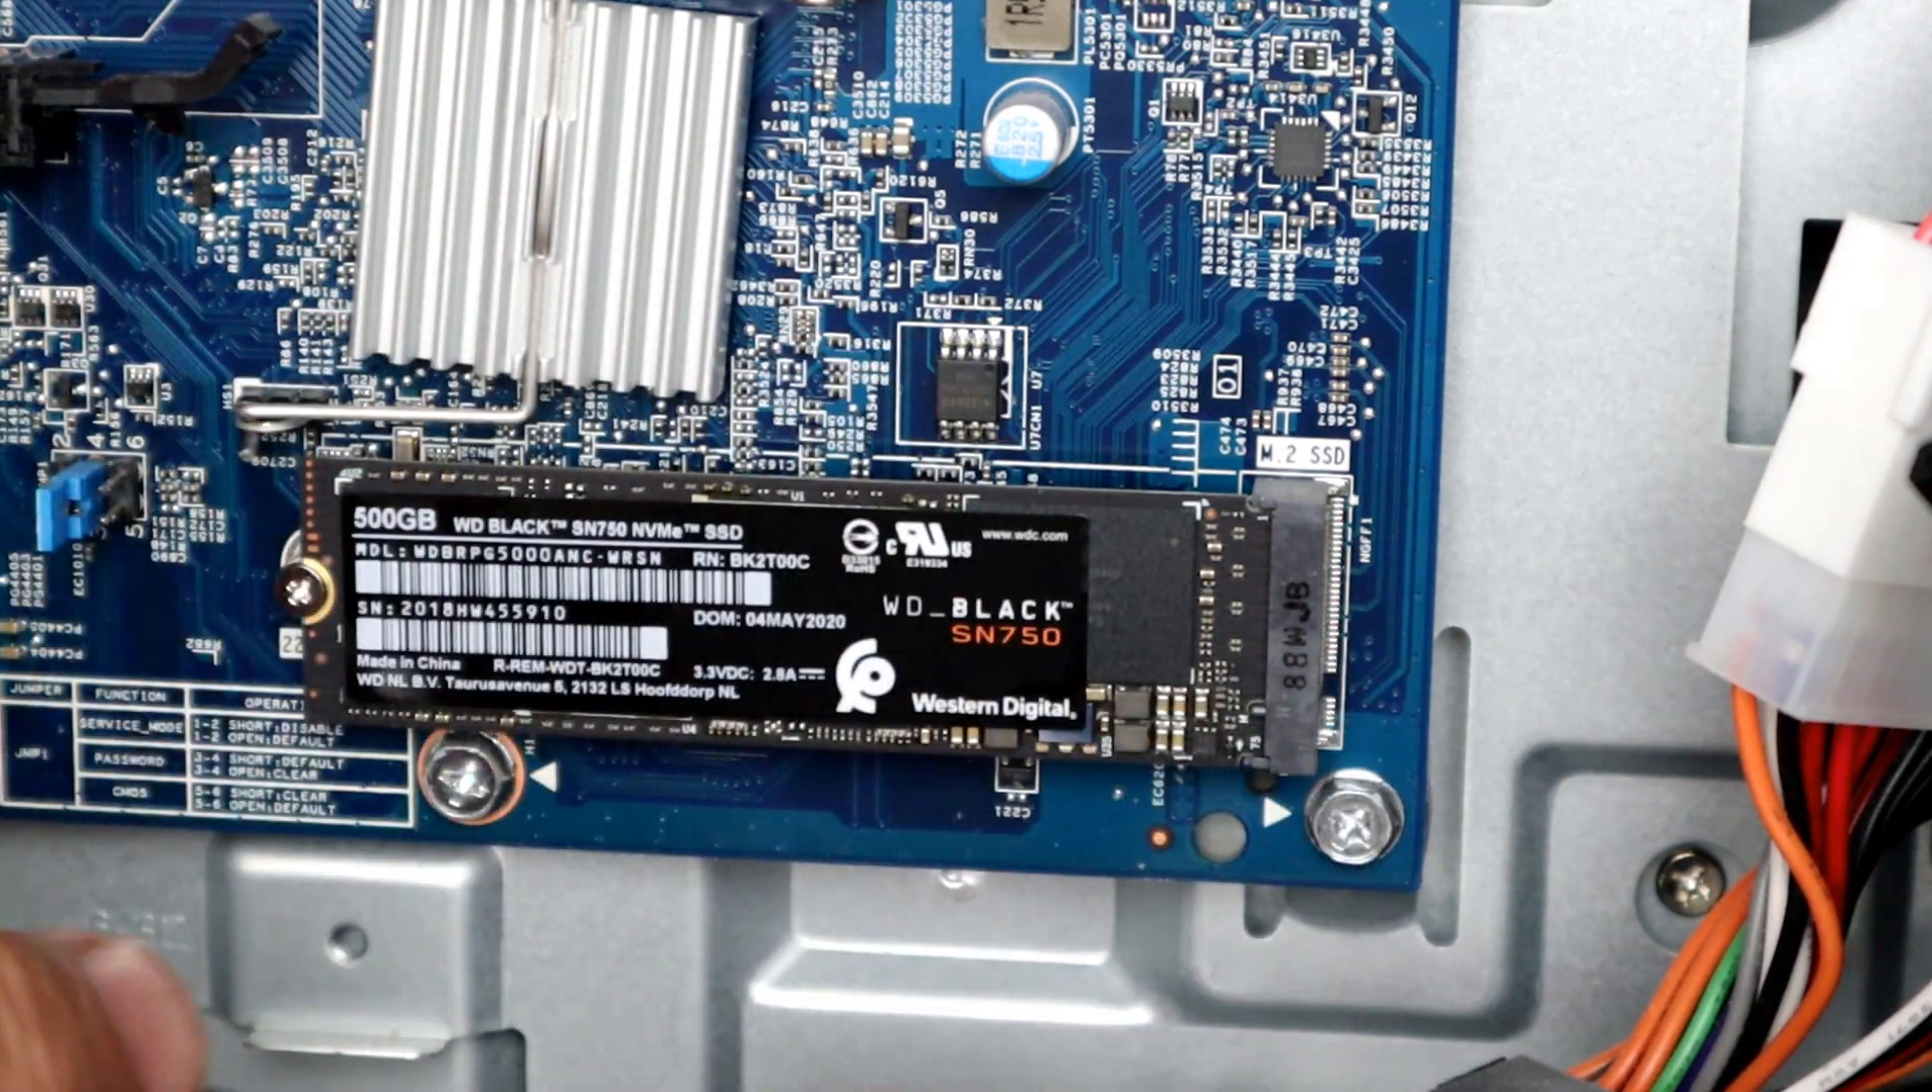So there with a screw in the slot is our Western Digital 500 gigabyte M .2 drive.